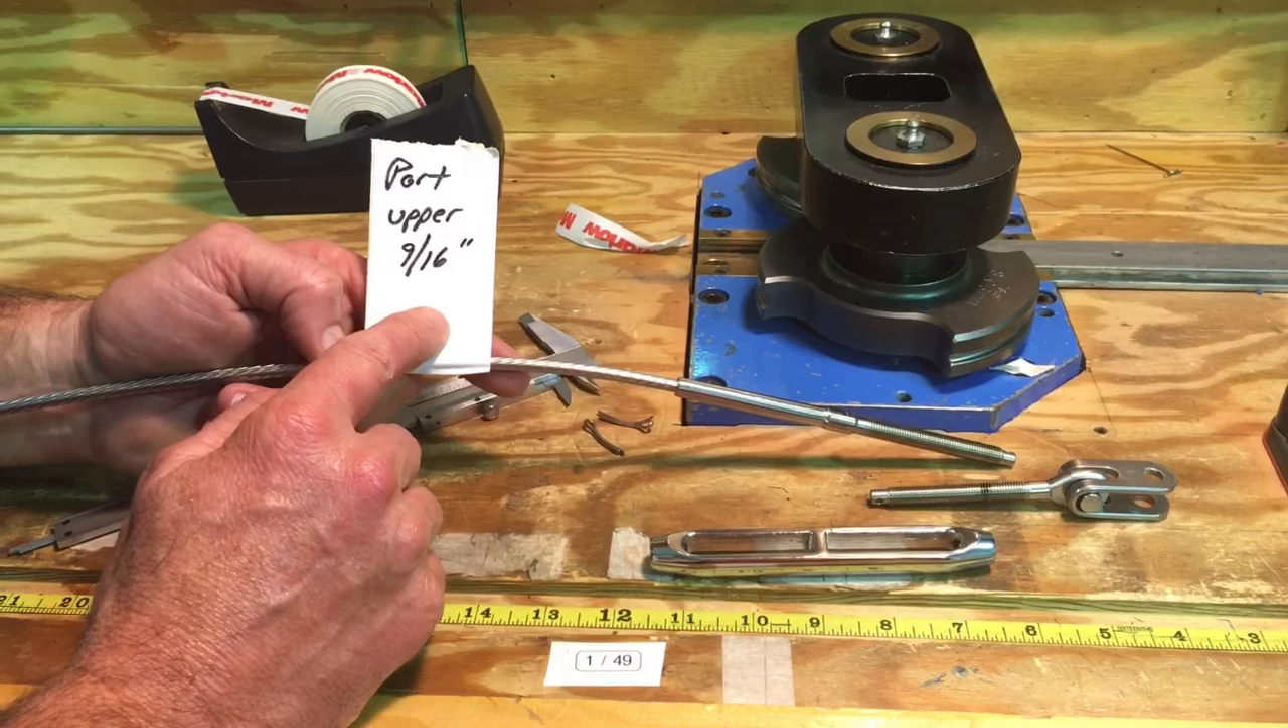I've got the turnbuckle completely taken apart.